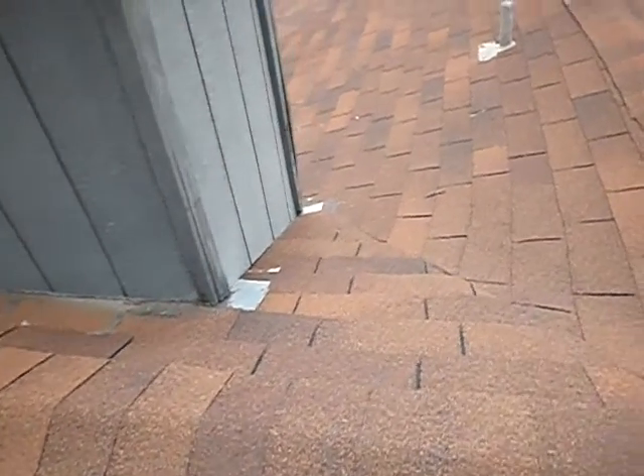The siding is supposed to be a minimum of two inches a minimum of two inches above the roof covering as per the manufacturer so our siding is too close there.